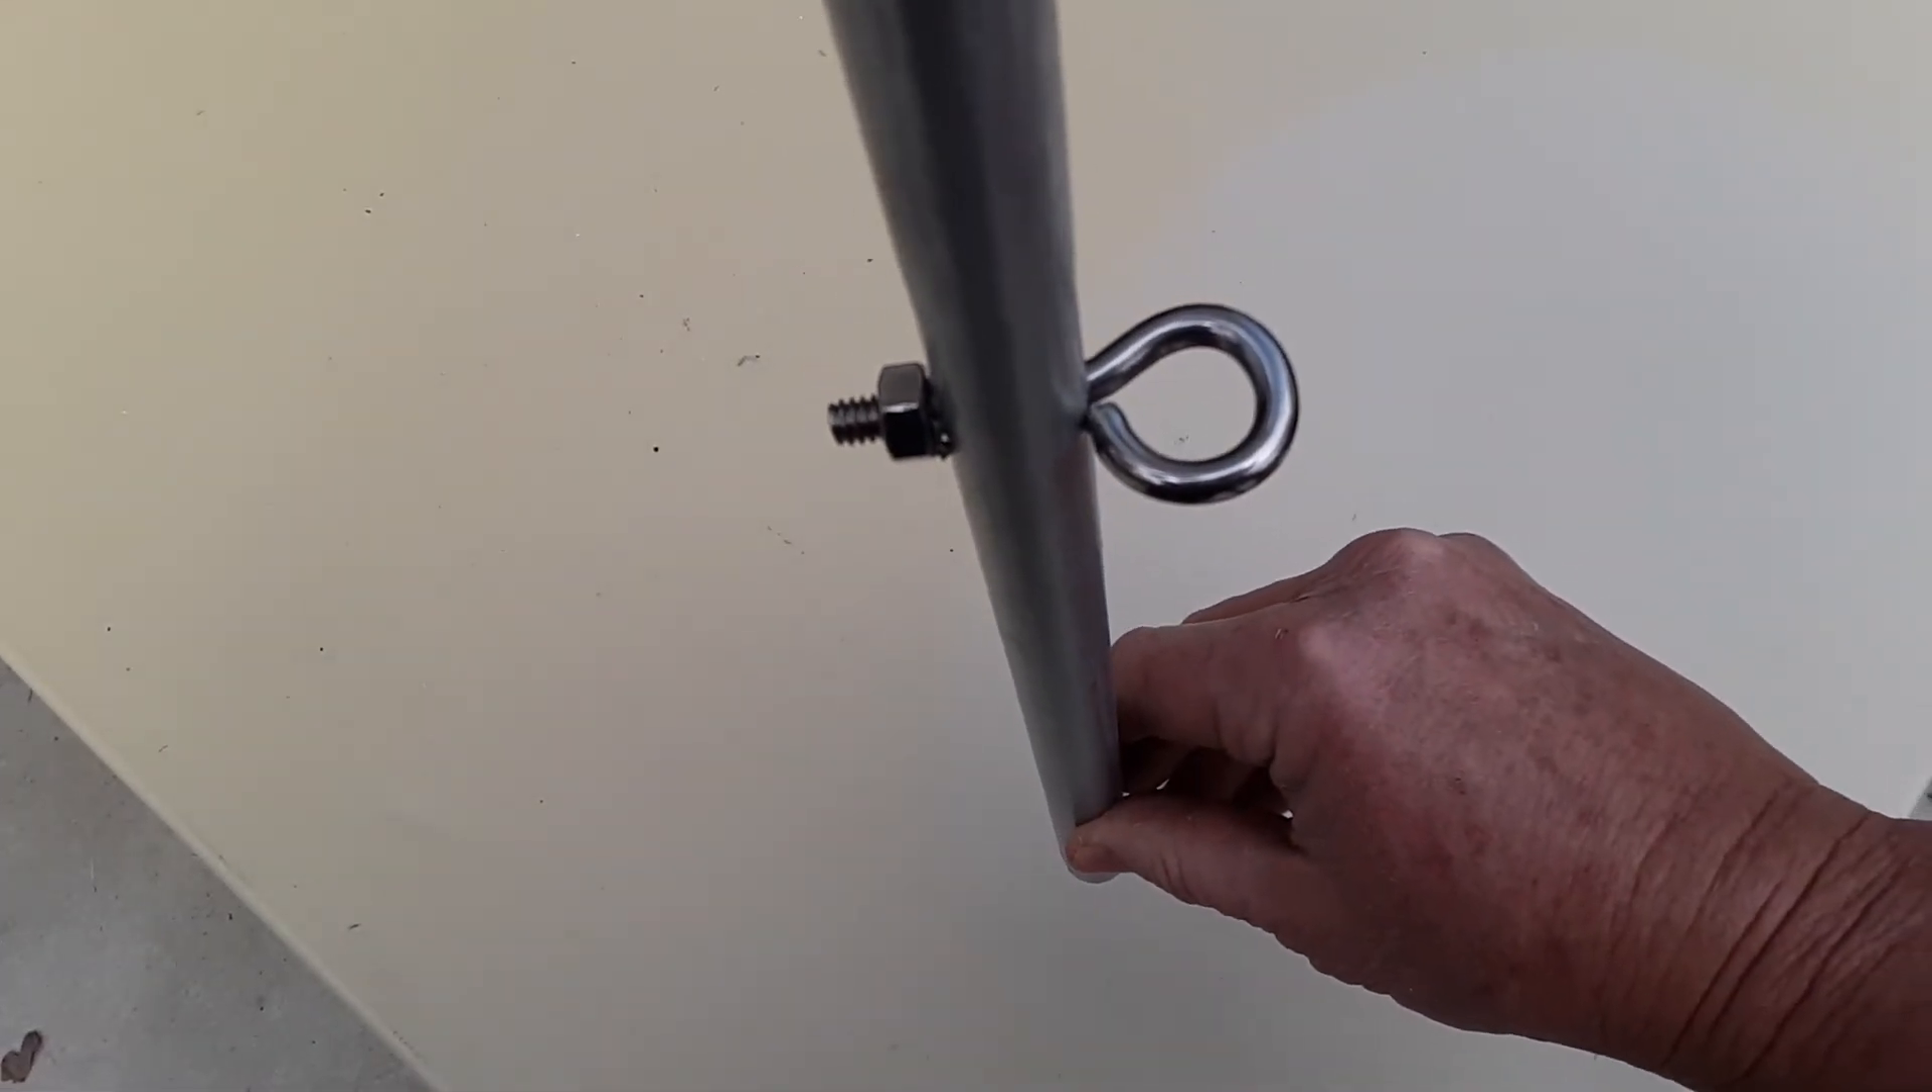So here's the EMT conduit after I drilled the hole through the diameter and then attached my eye bolt there which is going to hook up to the paracord.